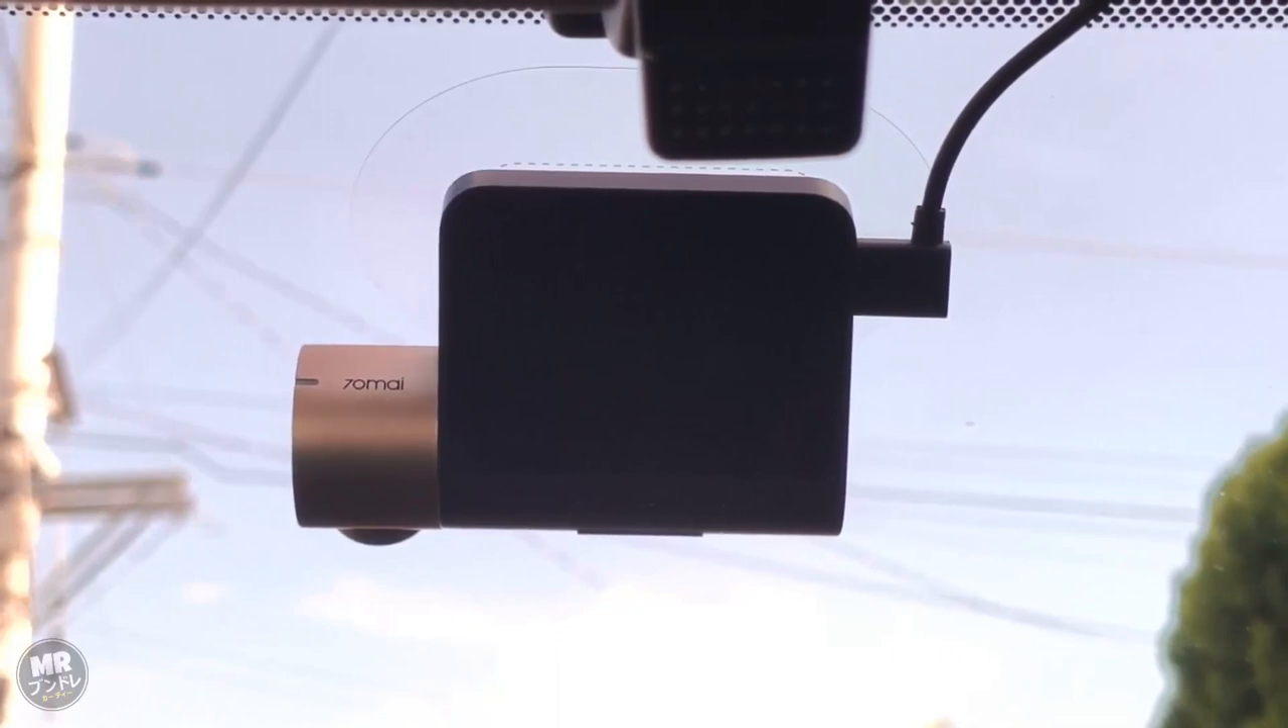Na-setup ko na yung ano, yung dash cam.